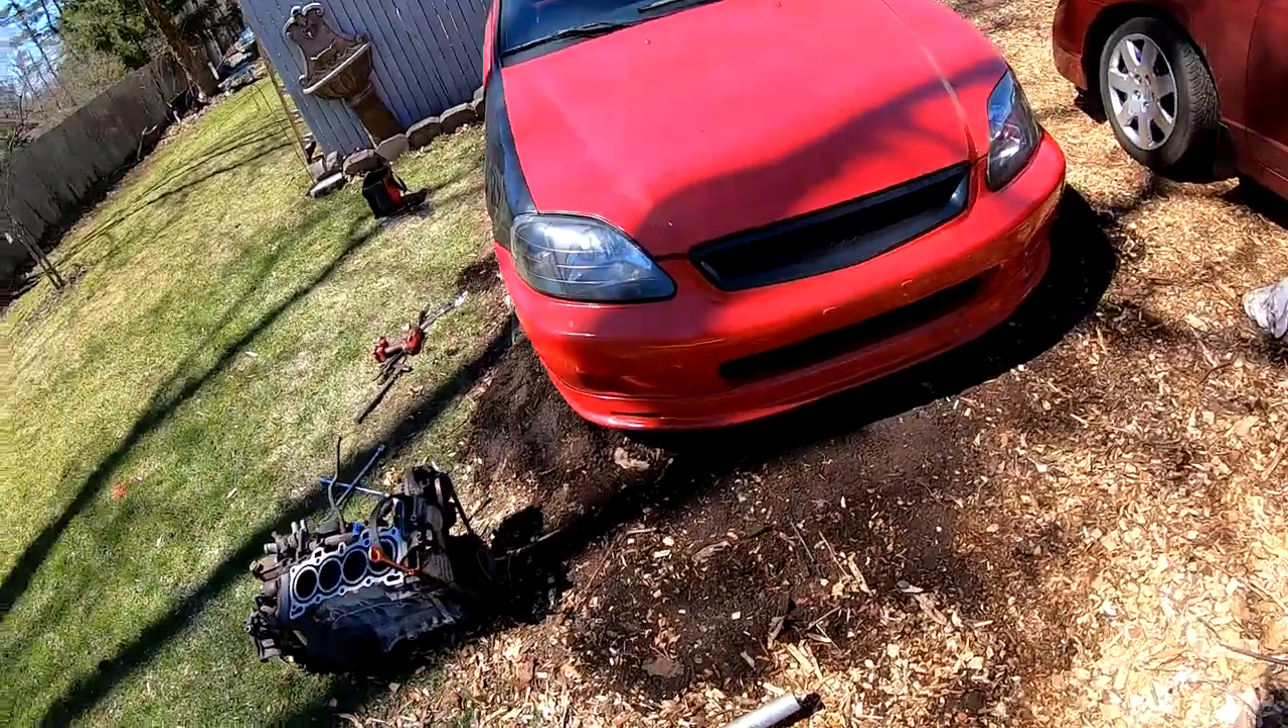All right, so I went ahead and I dragged the motor off to the side and I put my Civic back together real quick.